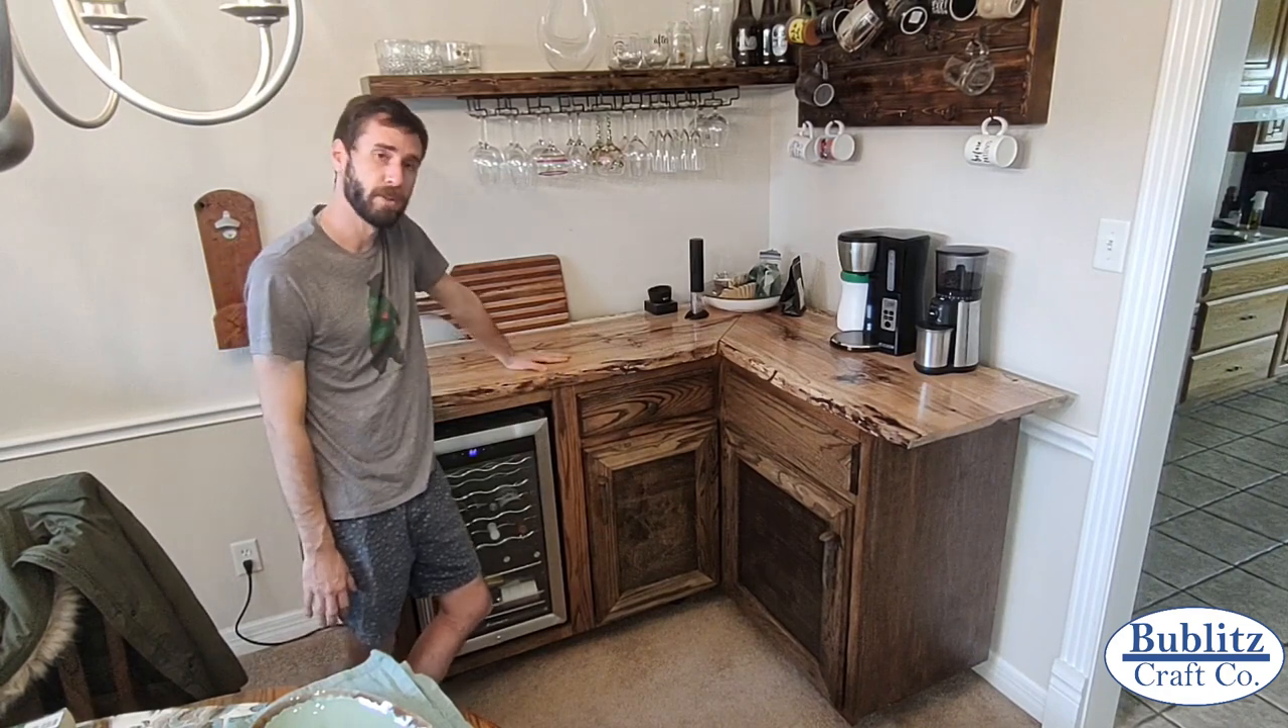Put the two halves of the cabinet together and then mounted the slabs on top of them as the last bit.